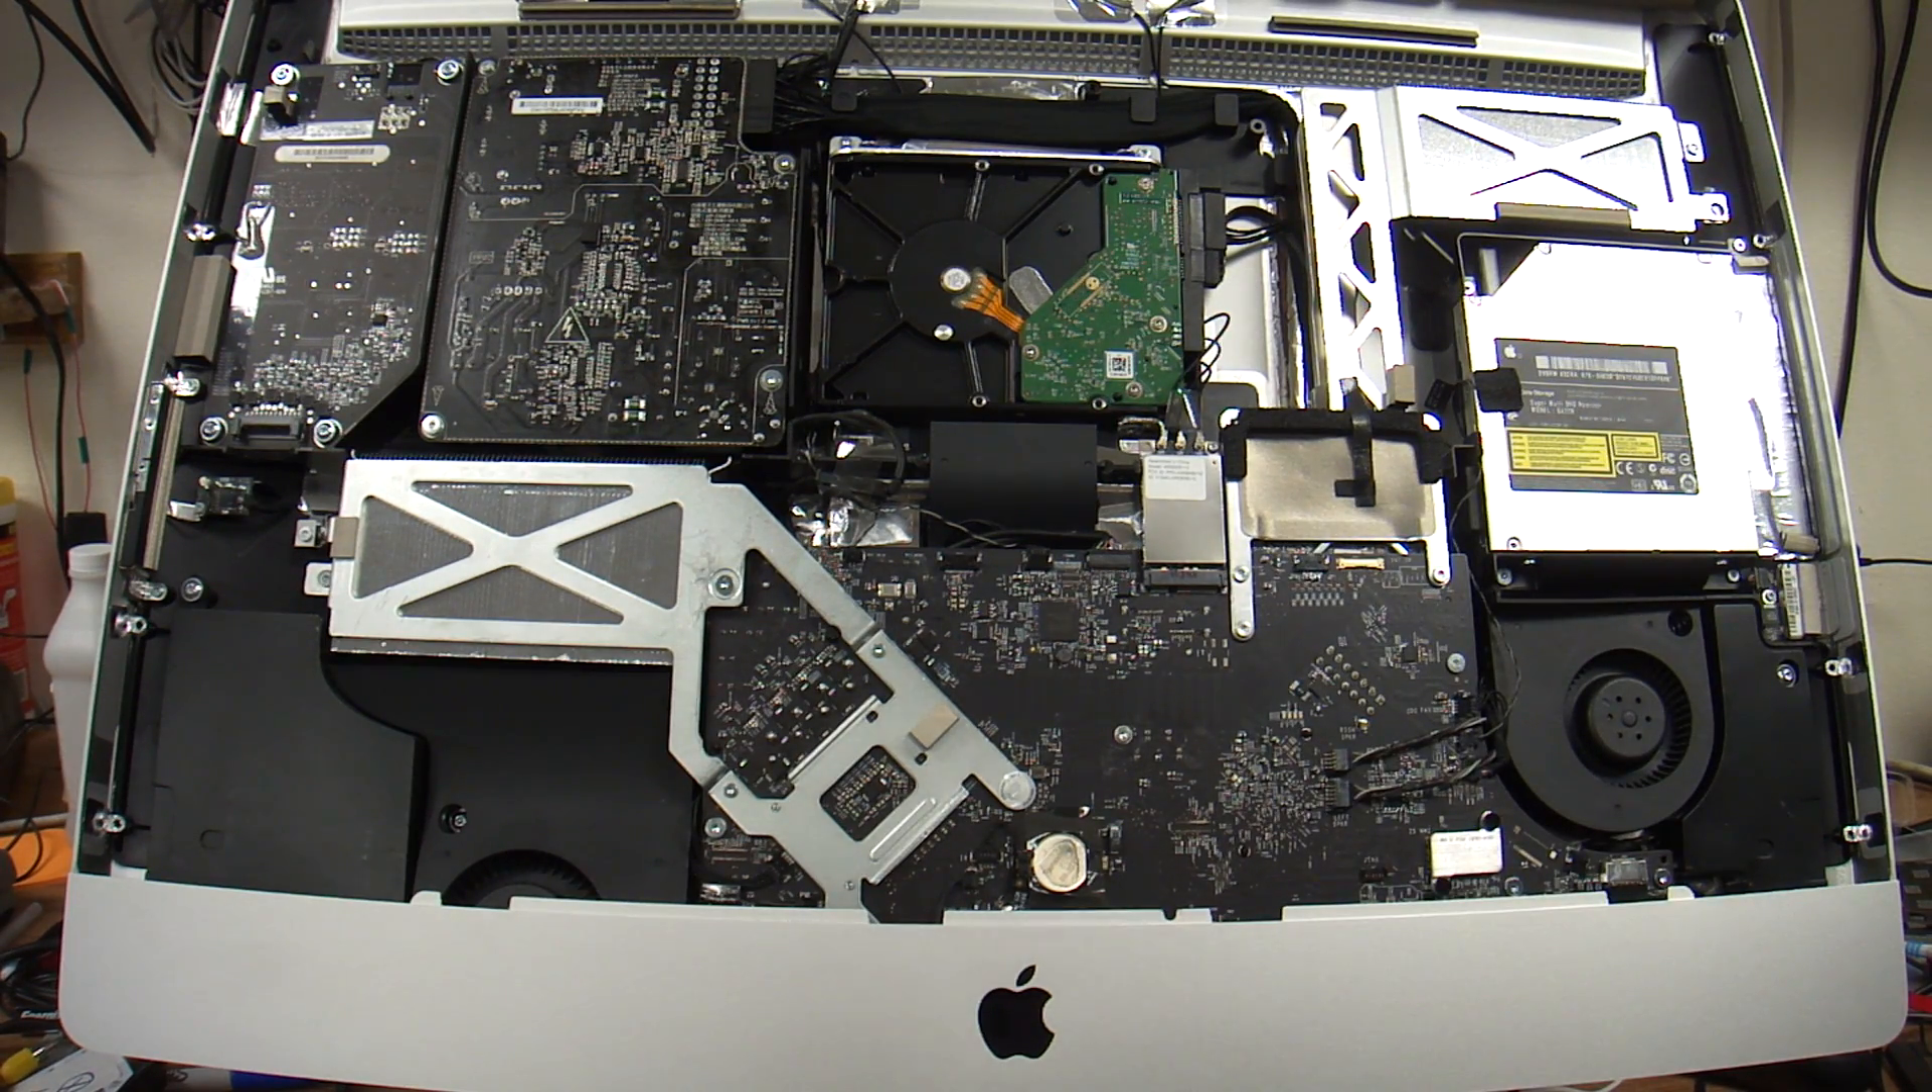As you can see I've taken the LCD out.